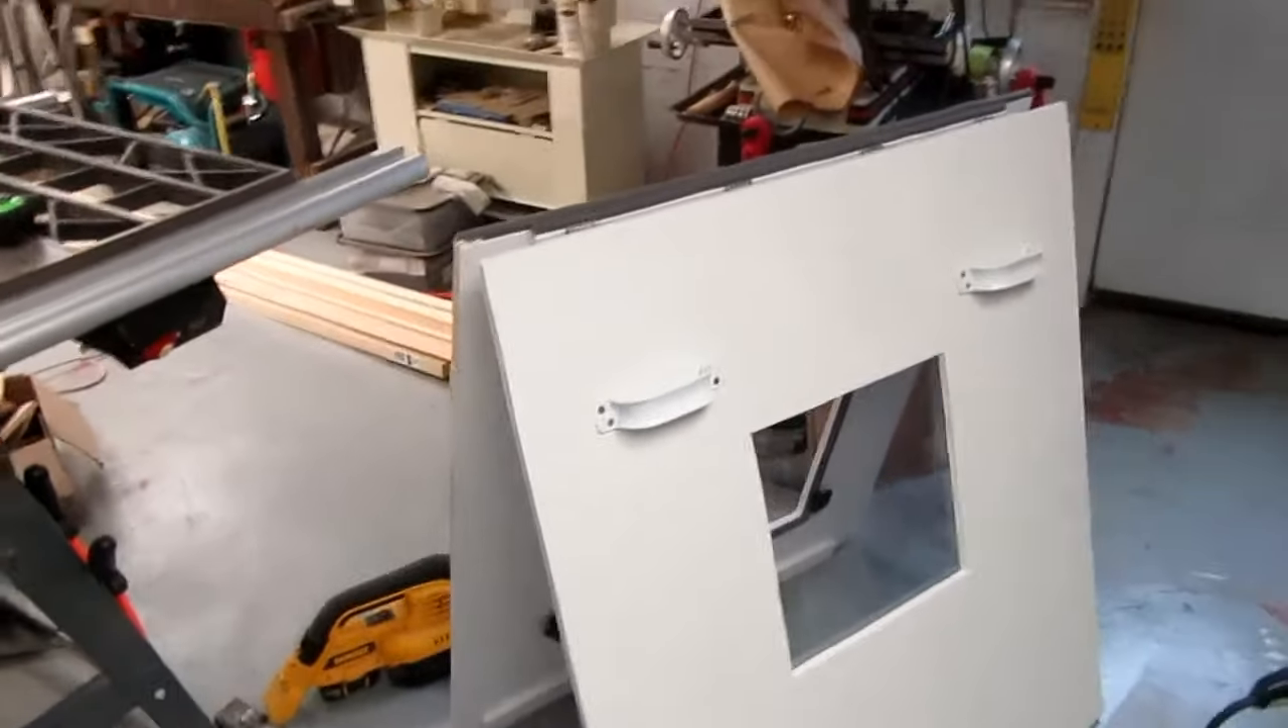There is the sandwich board With the carrying handles on it.